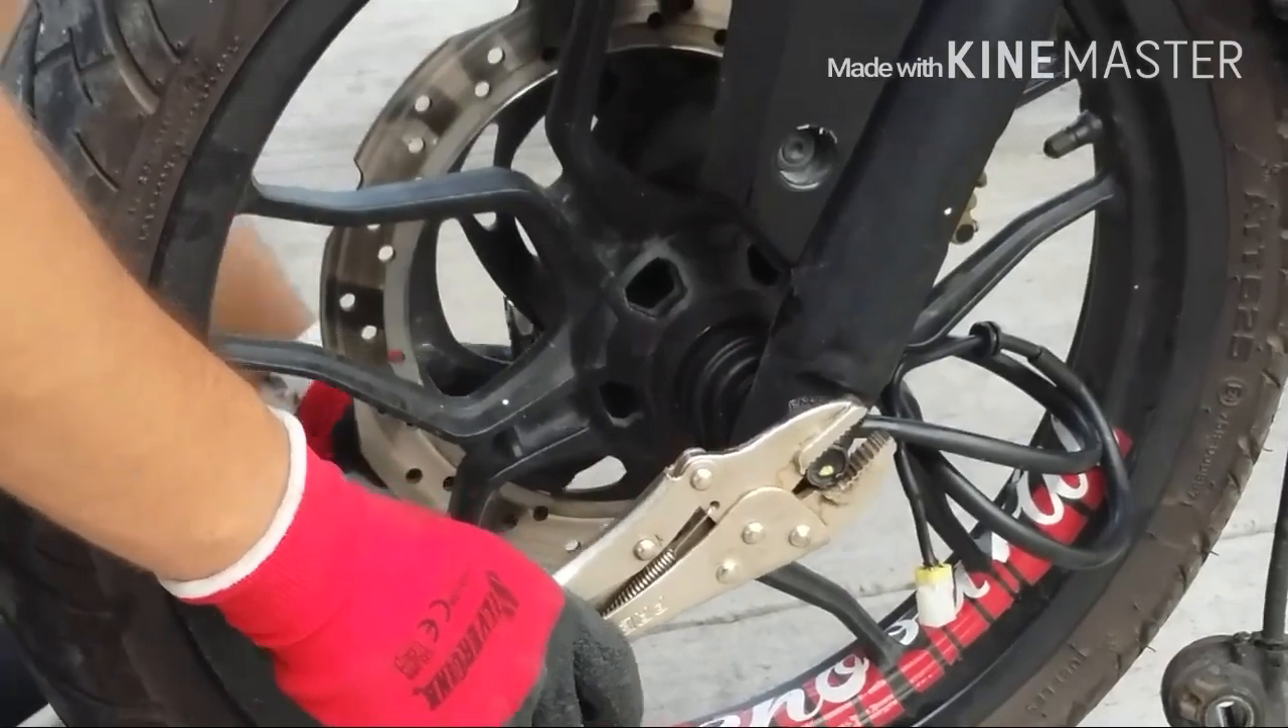Ya colocamos la llanta Y ahora únicamente hay que volver a apretar De vuelta.